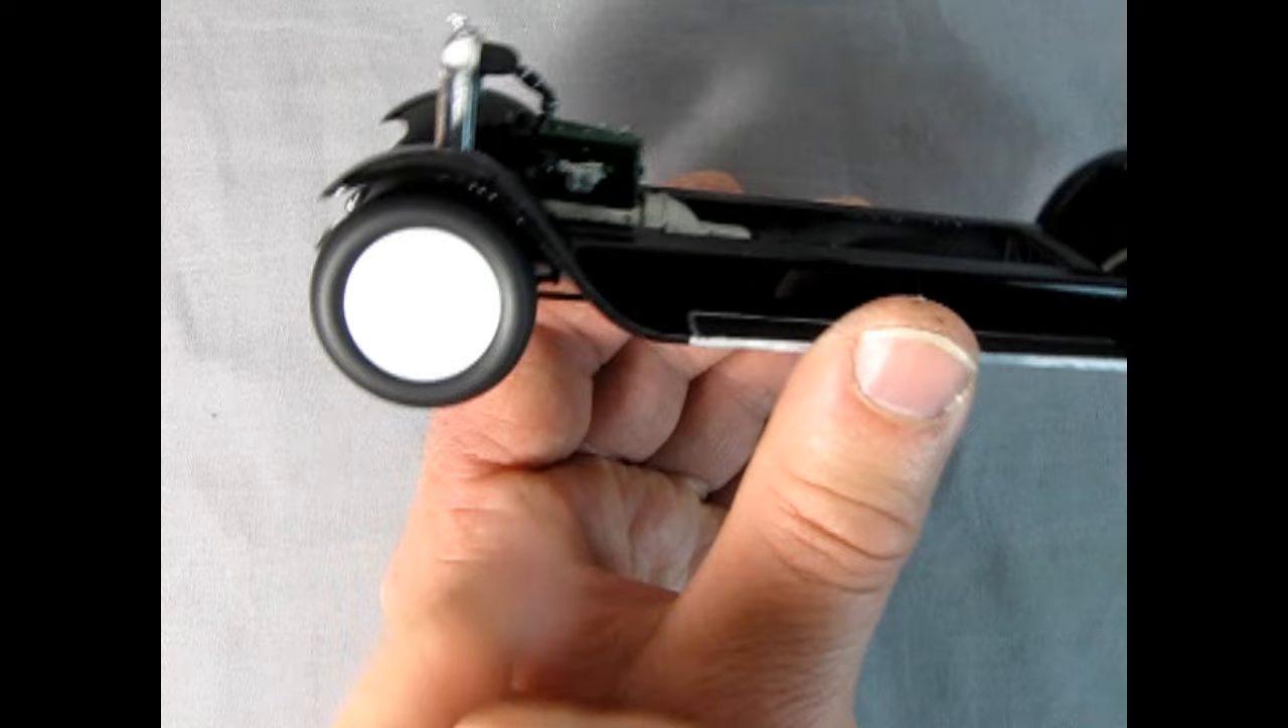I also have popped the wheels into place on the axle hubs.